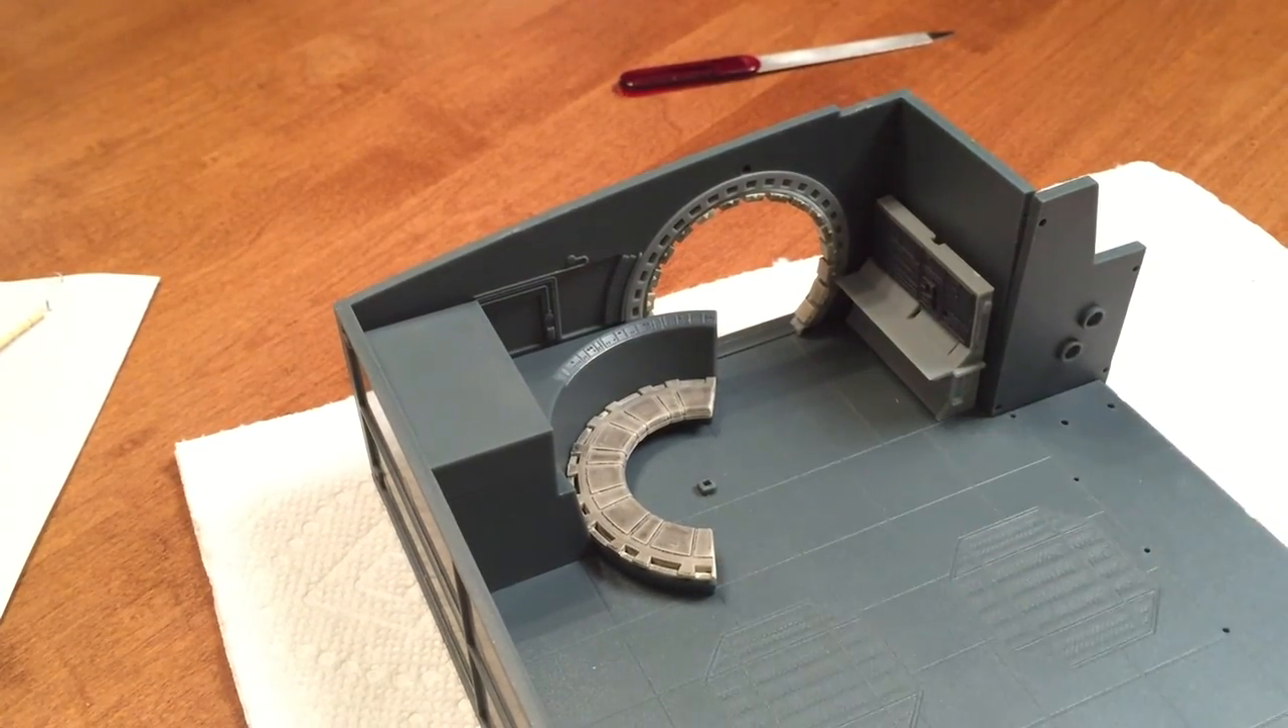The seat just went right in and i mean i'll have to glue it and actually i still need to do some sanding down here.